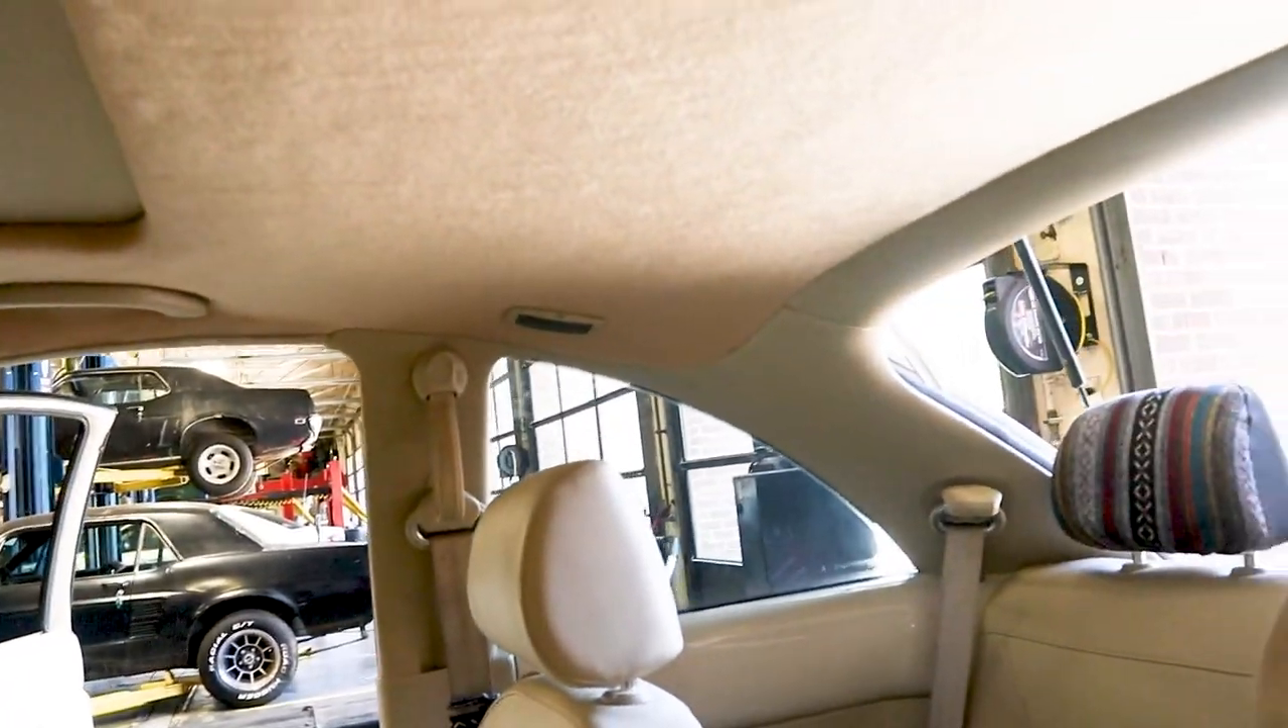There is the new headliner all in fresh and clean just about perfect.